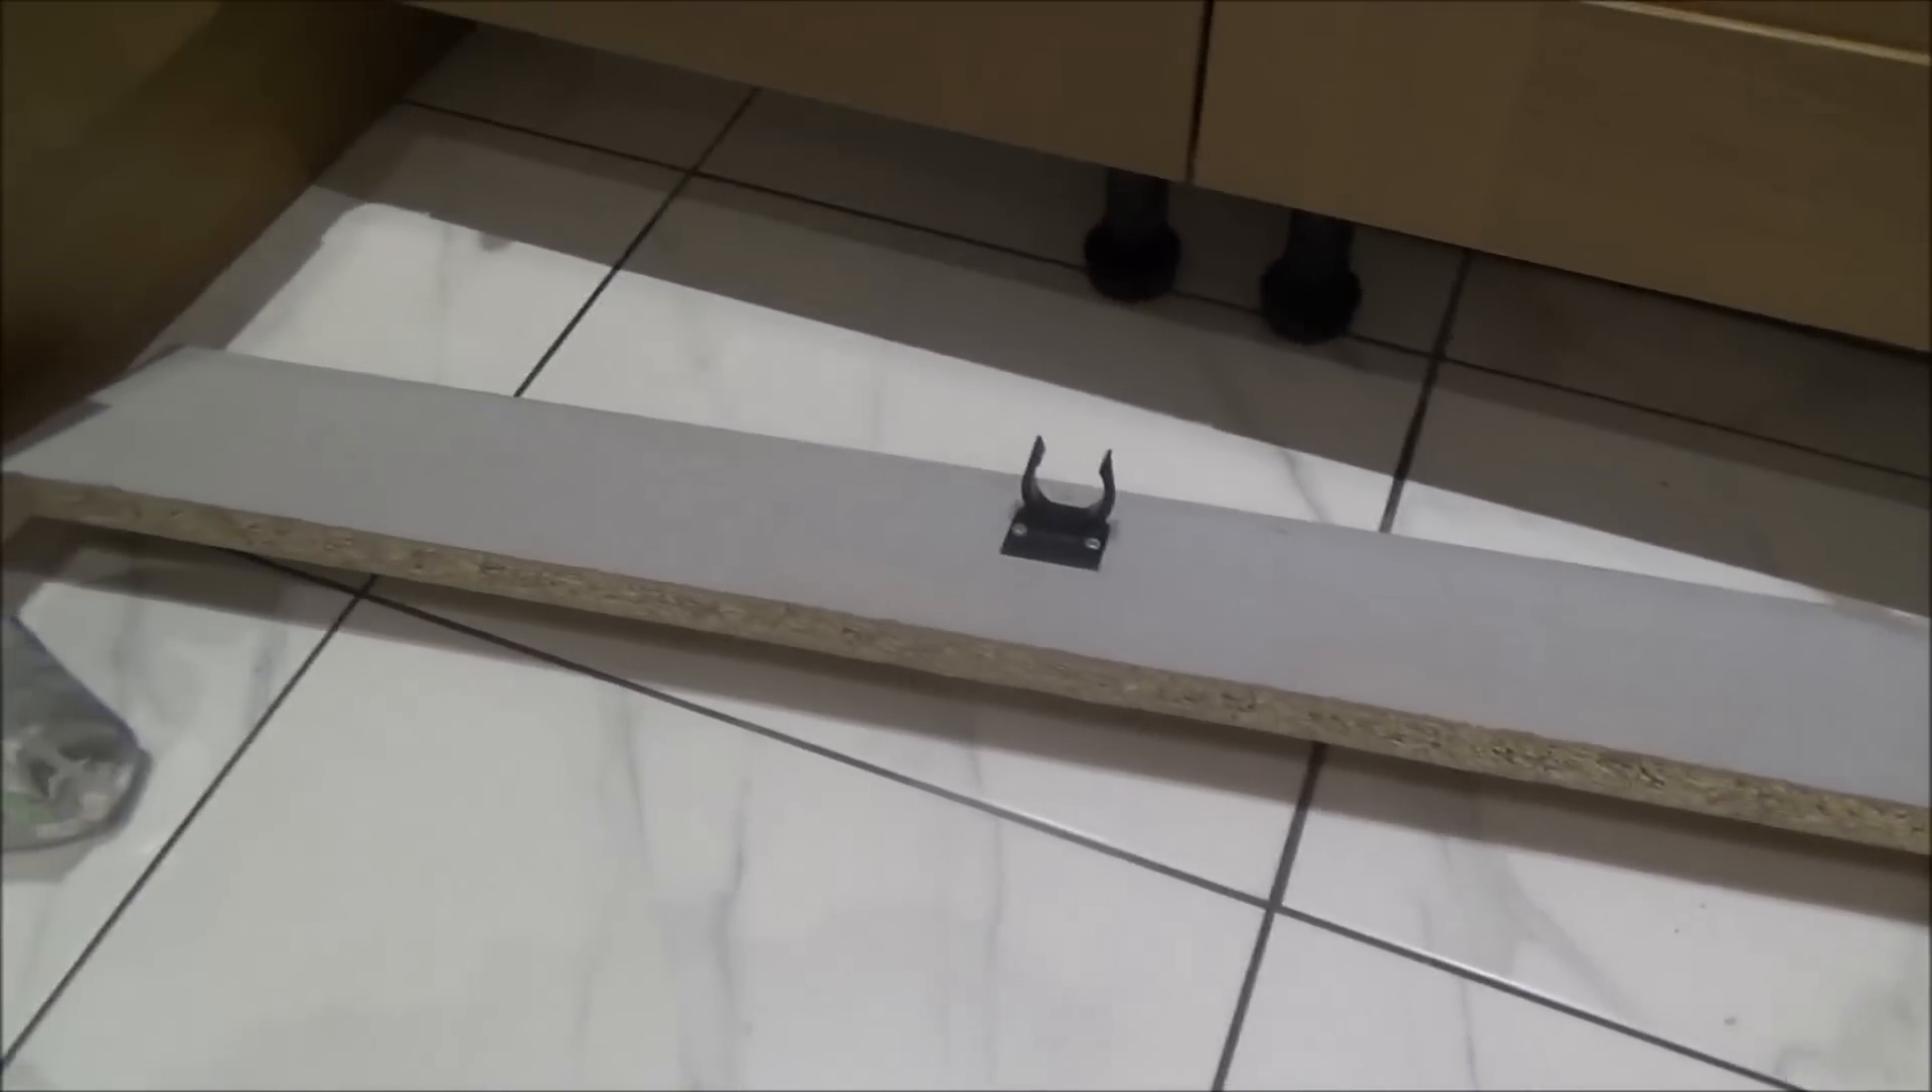Nearly there, just got to put this plinth back on.